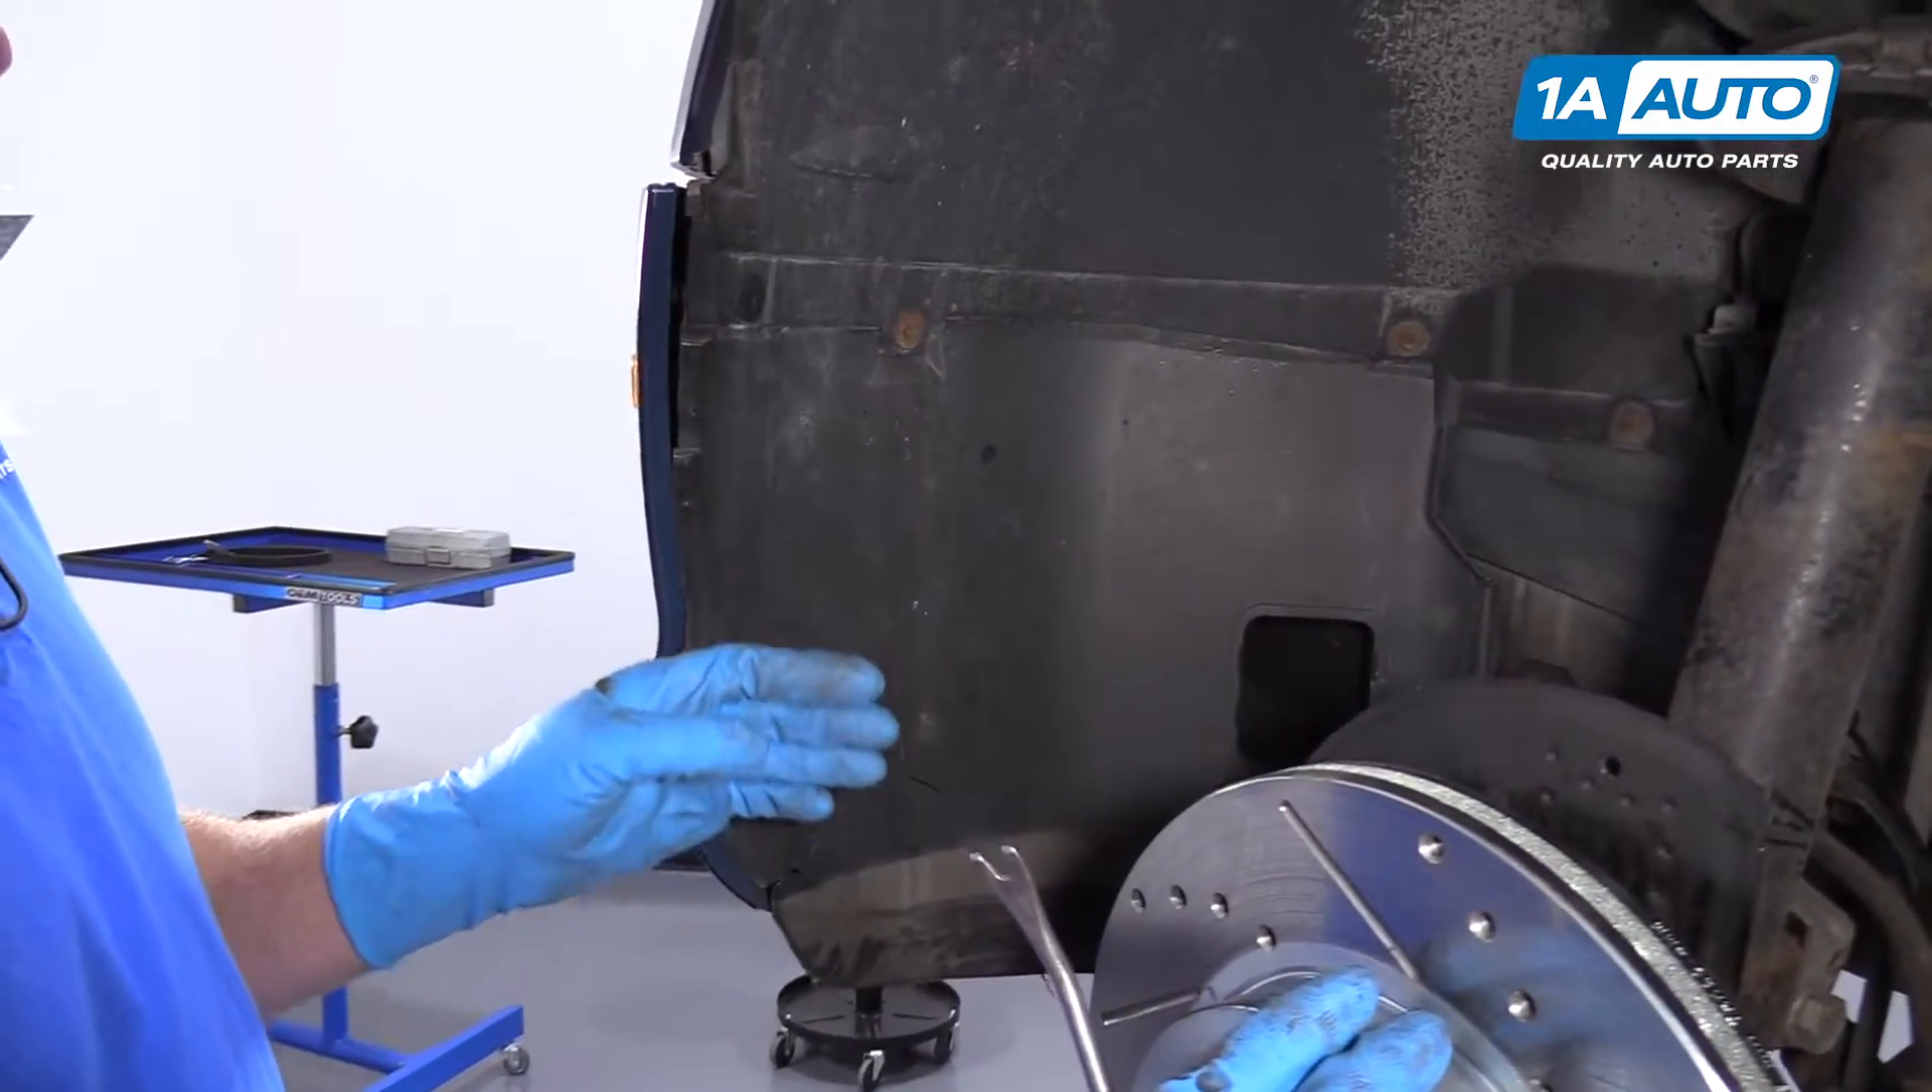All right, for the sake of the video, we took the wheel off.